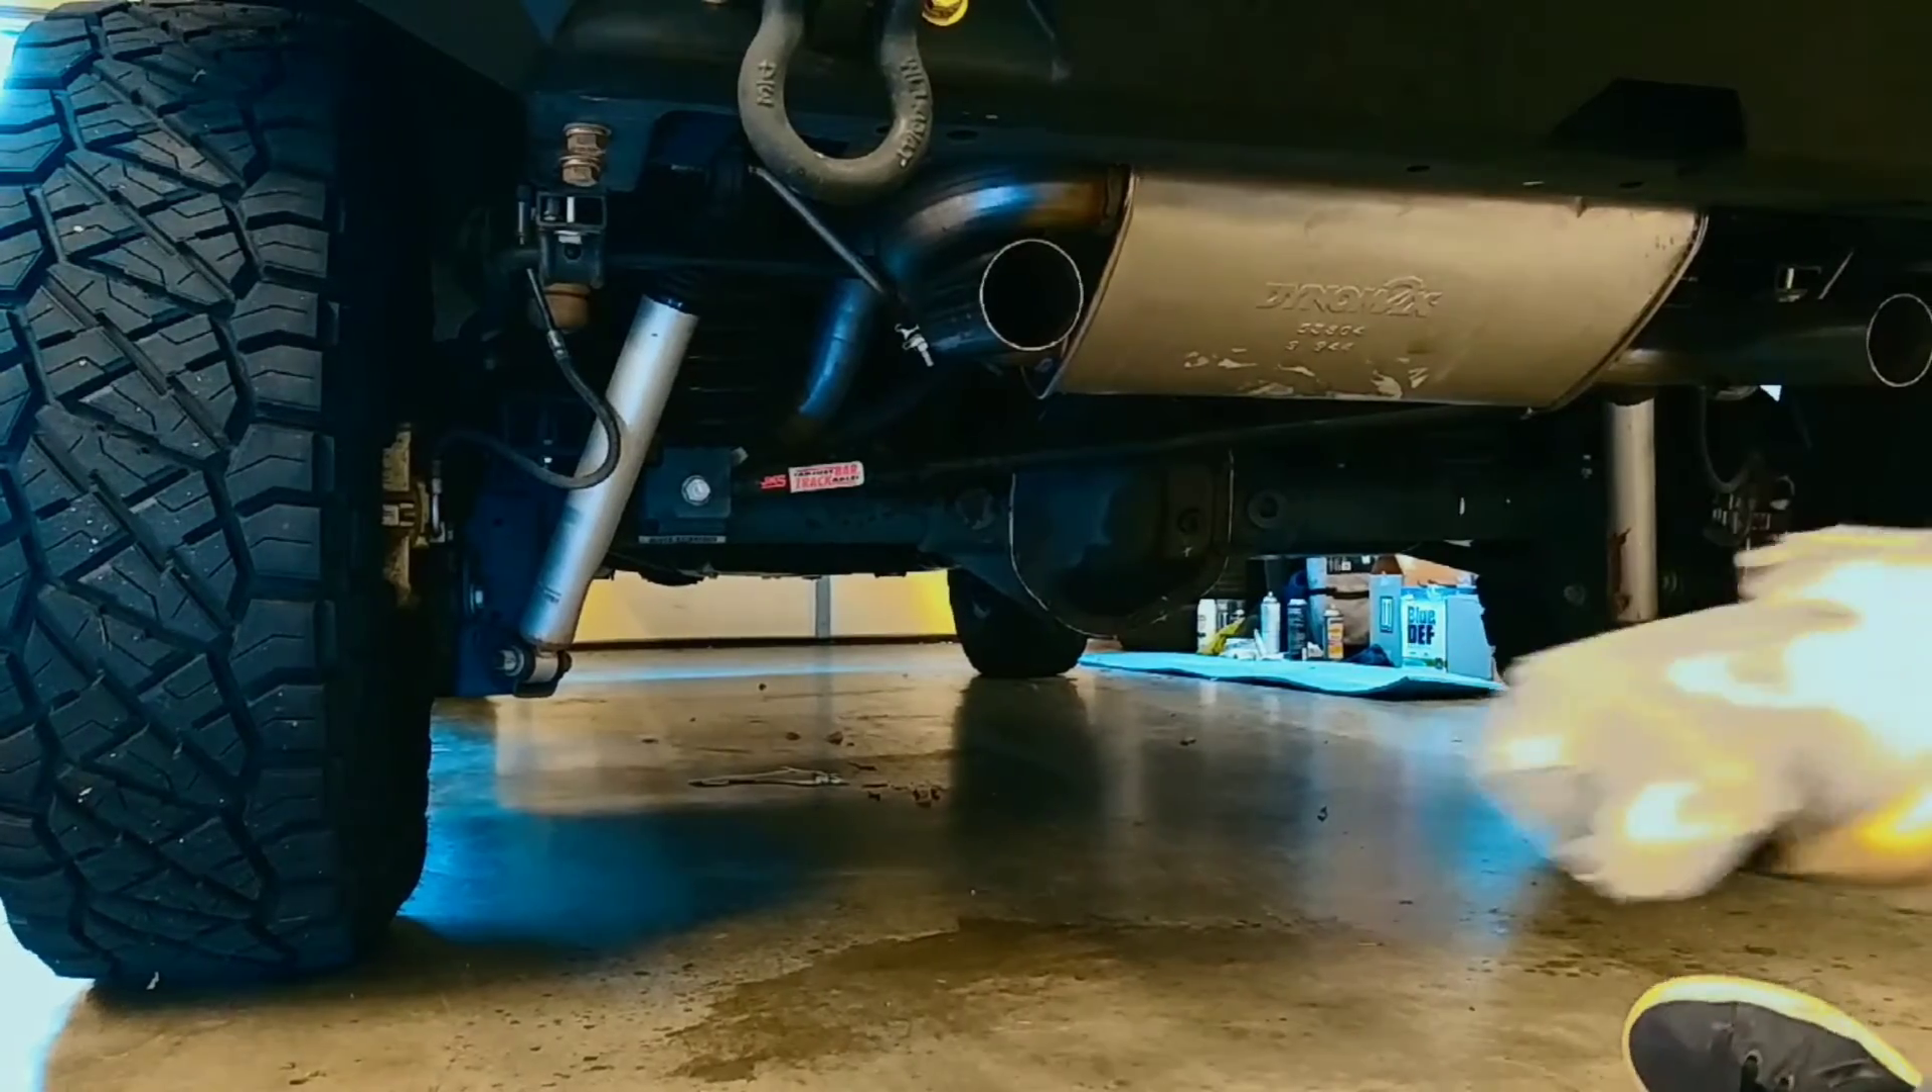One last thing to do and that is to put on the tips right here.